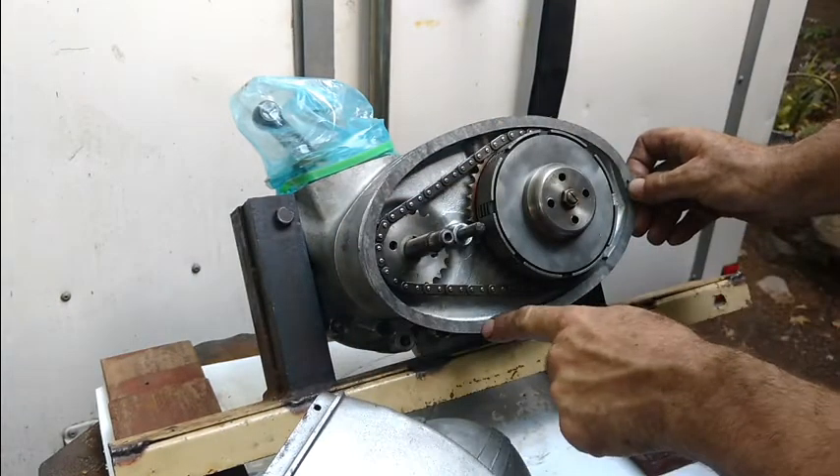I have another gasket which is actually slightly thicker material in it it completely covers the edge of the inner chain case here.